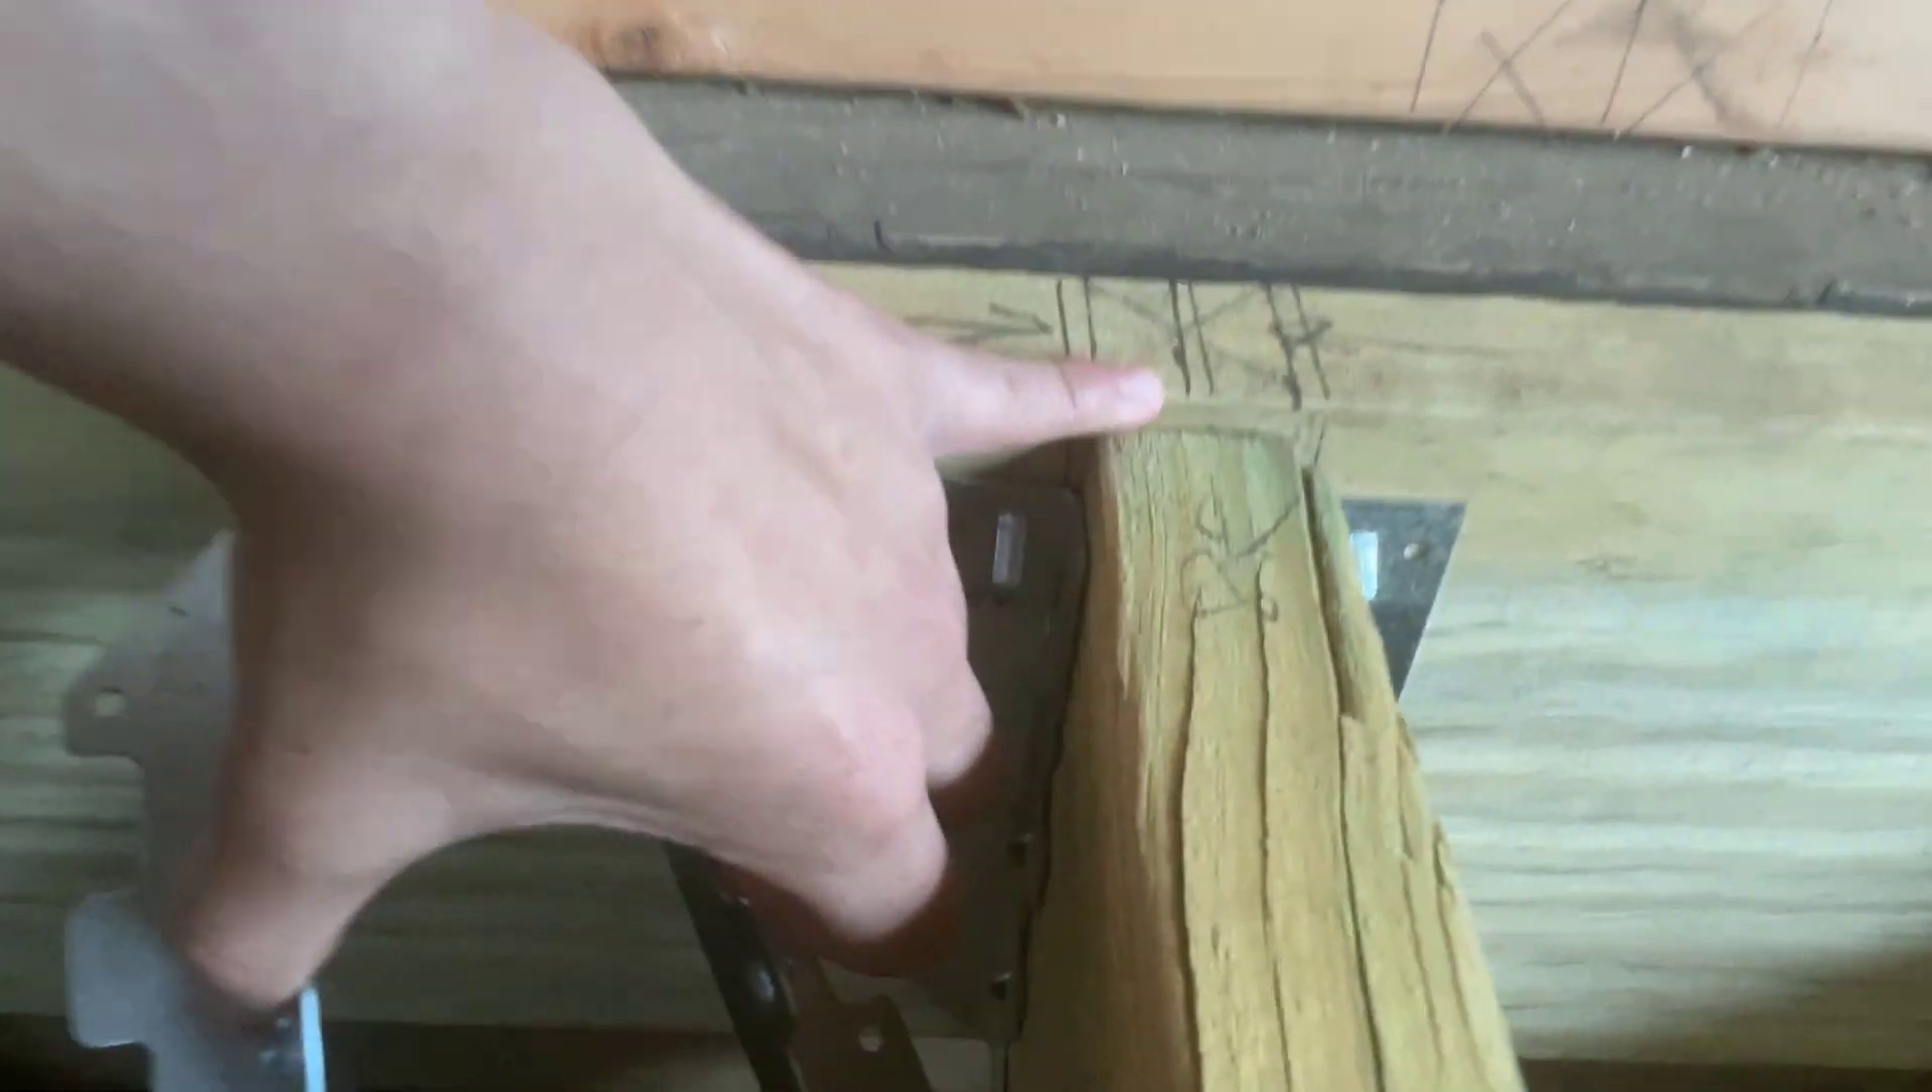We want to make sure that our joists are flush with the top of our beams. And as you can see here, they're not quite flush.